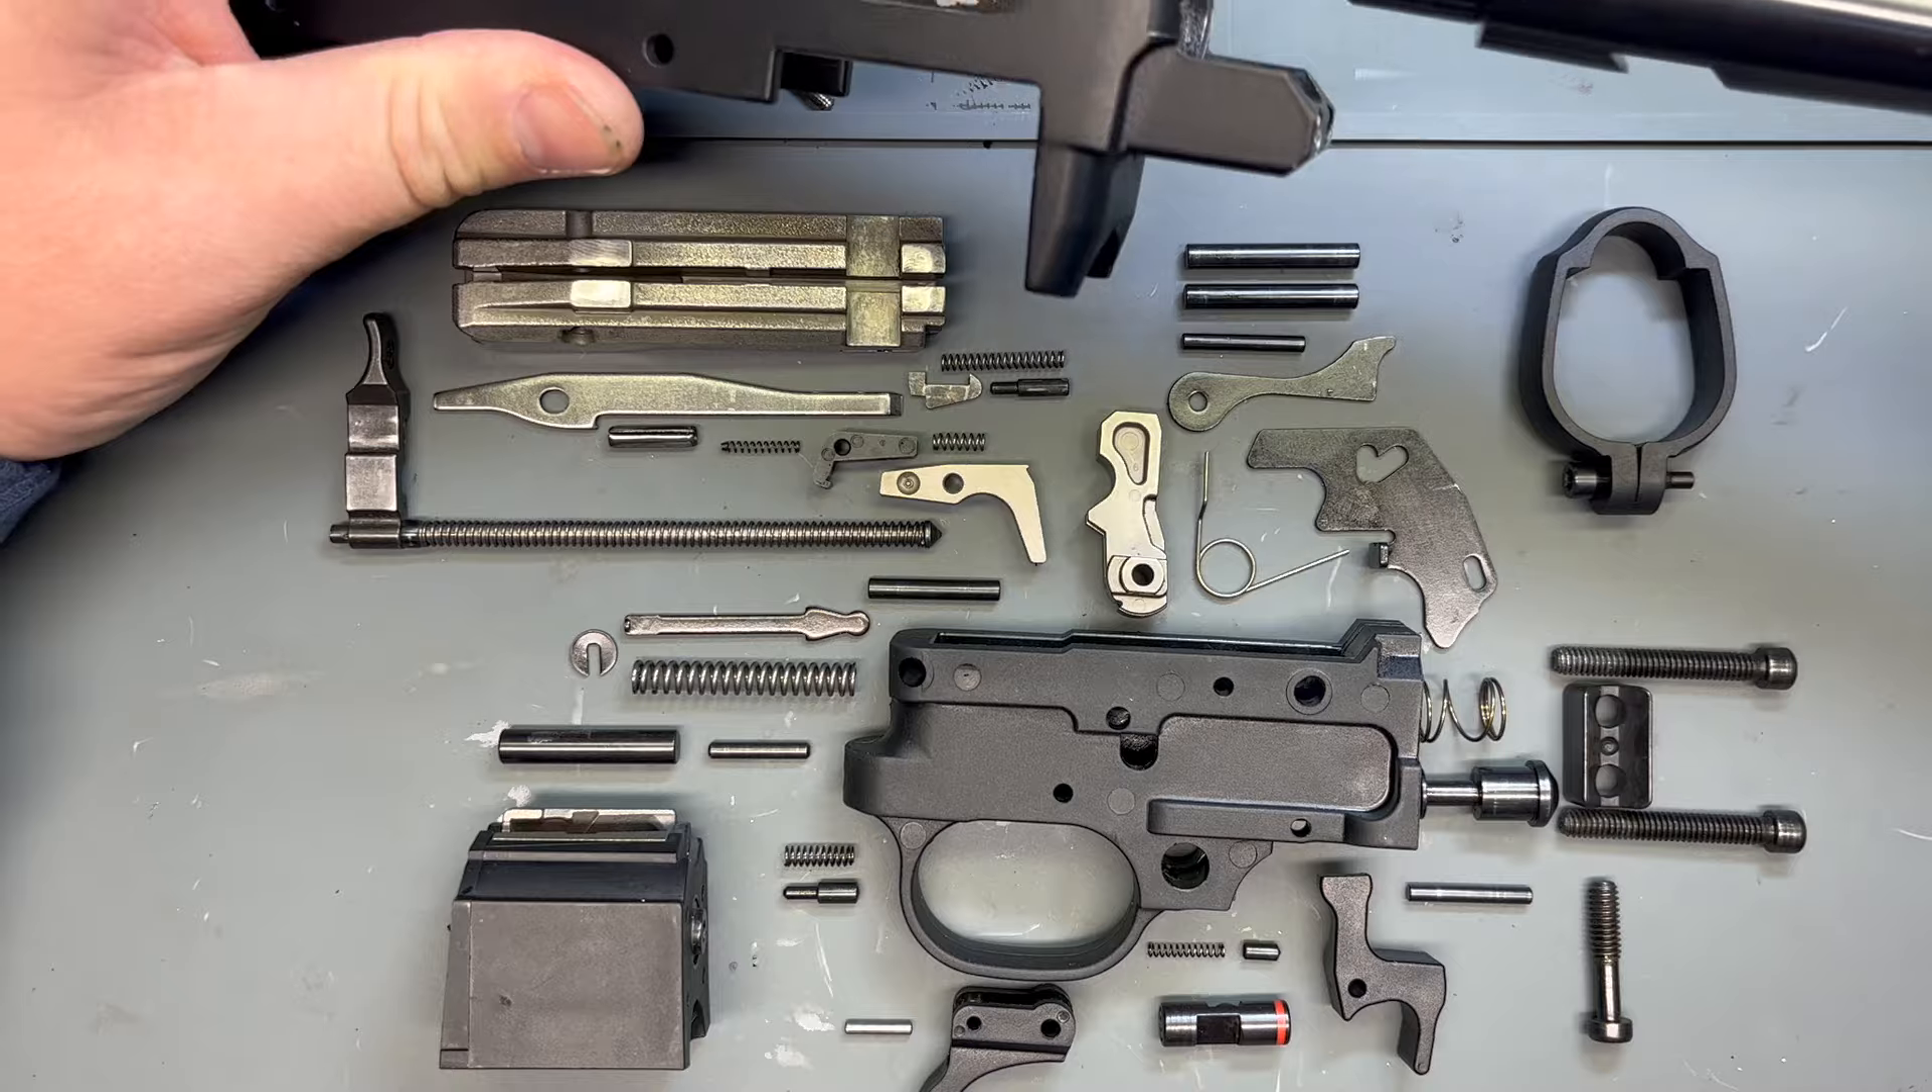This gun is as apart as it can get.